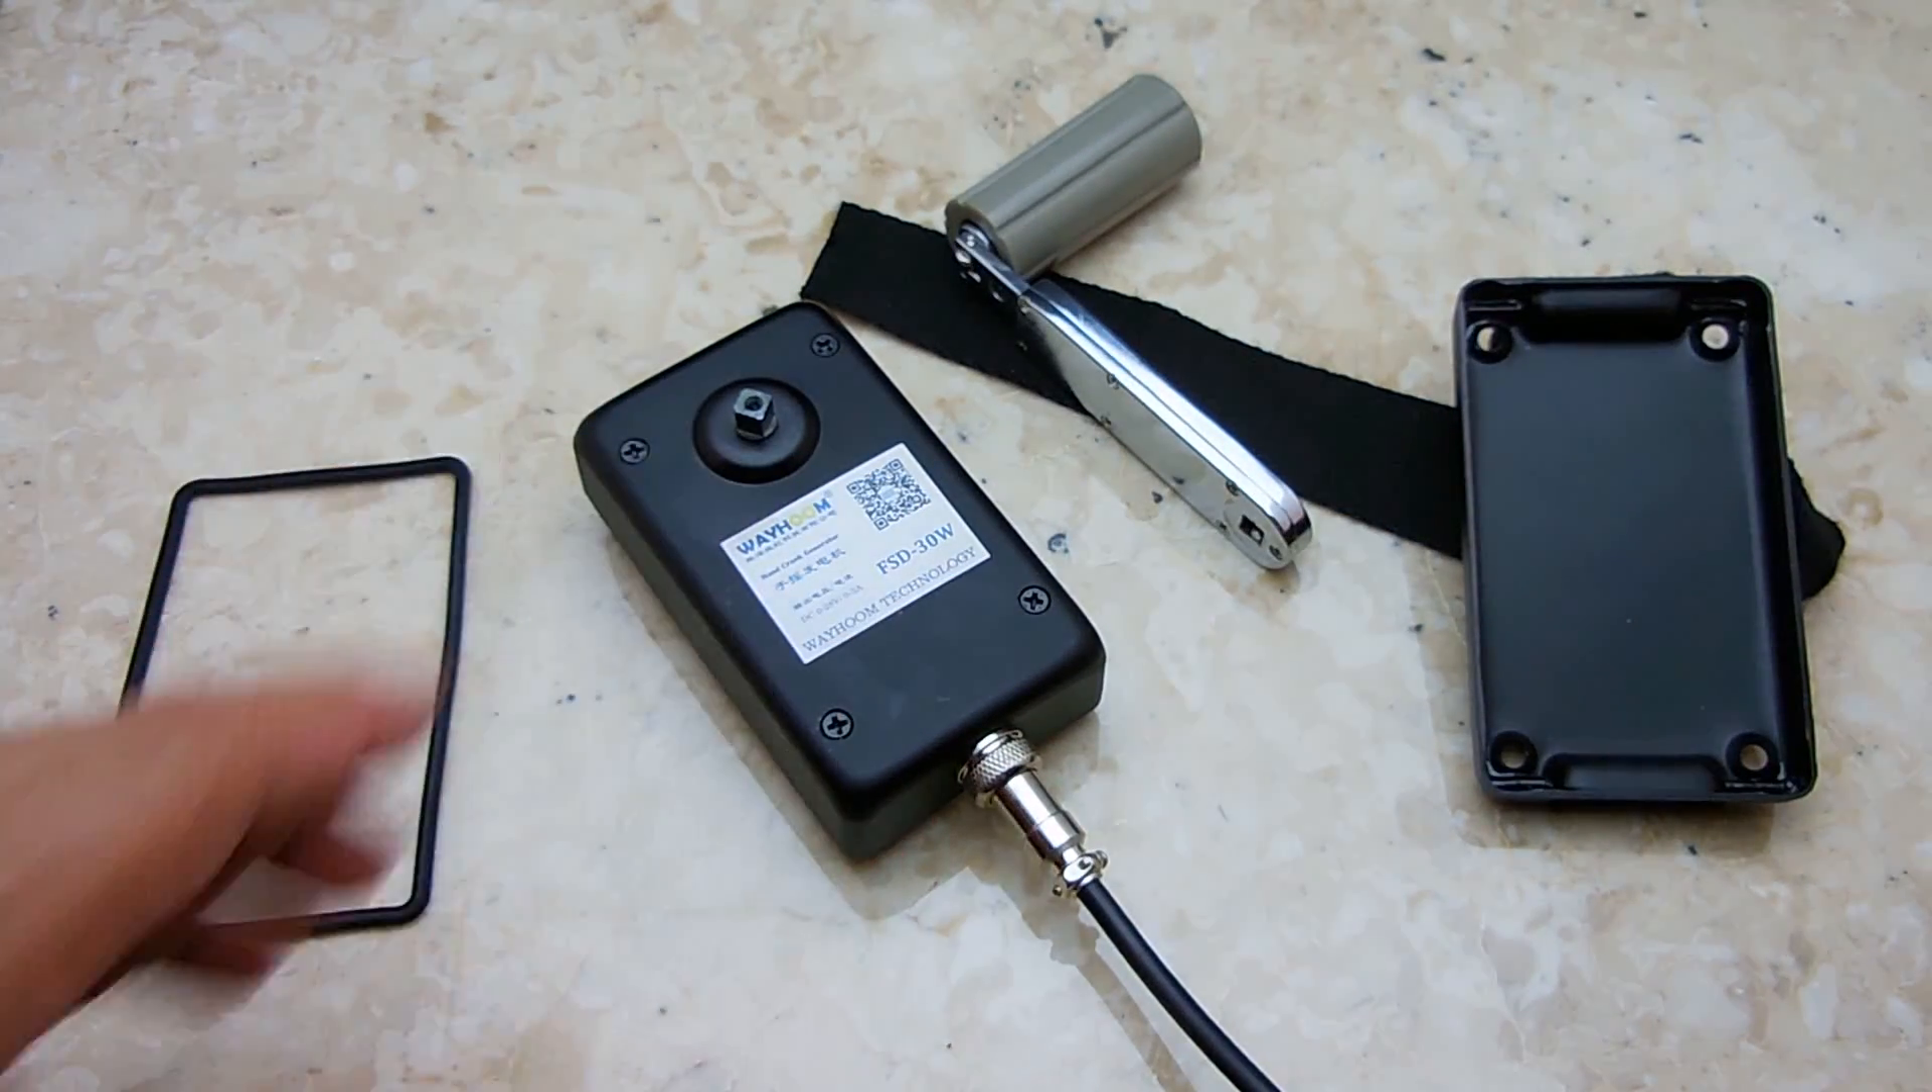Here you can see where the handles been removed.